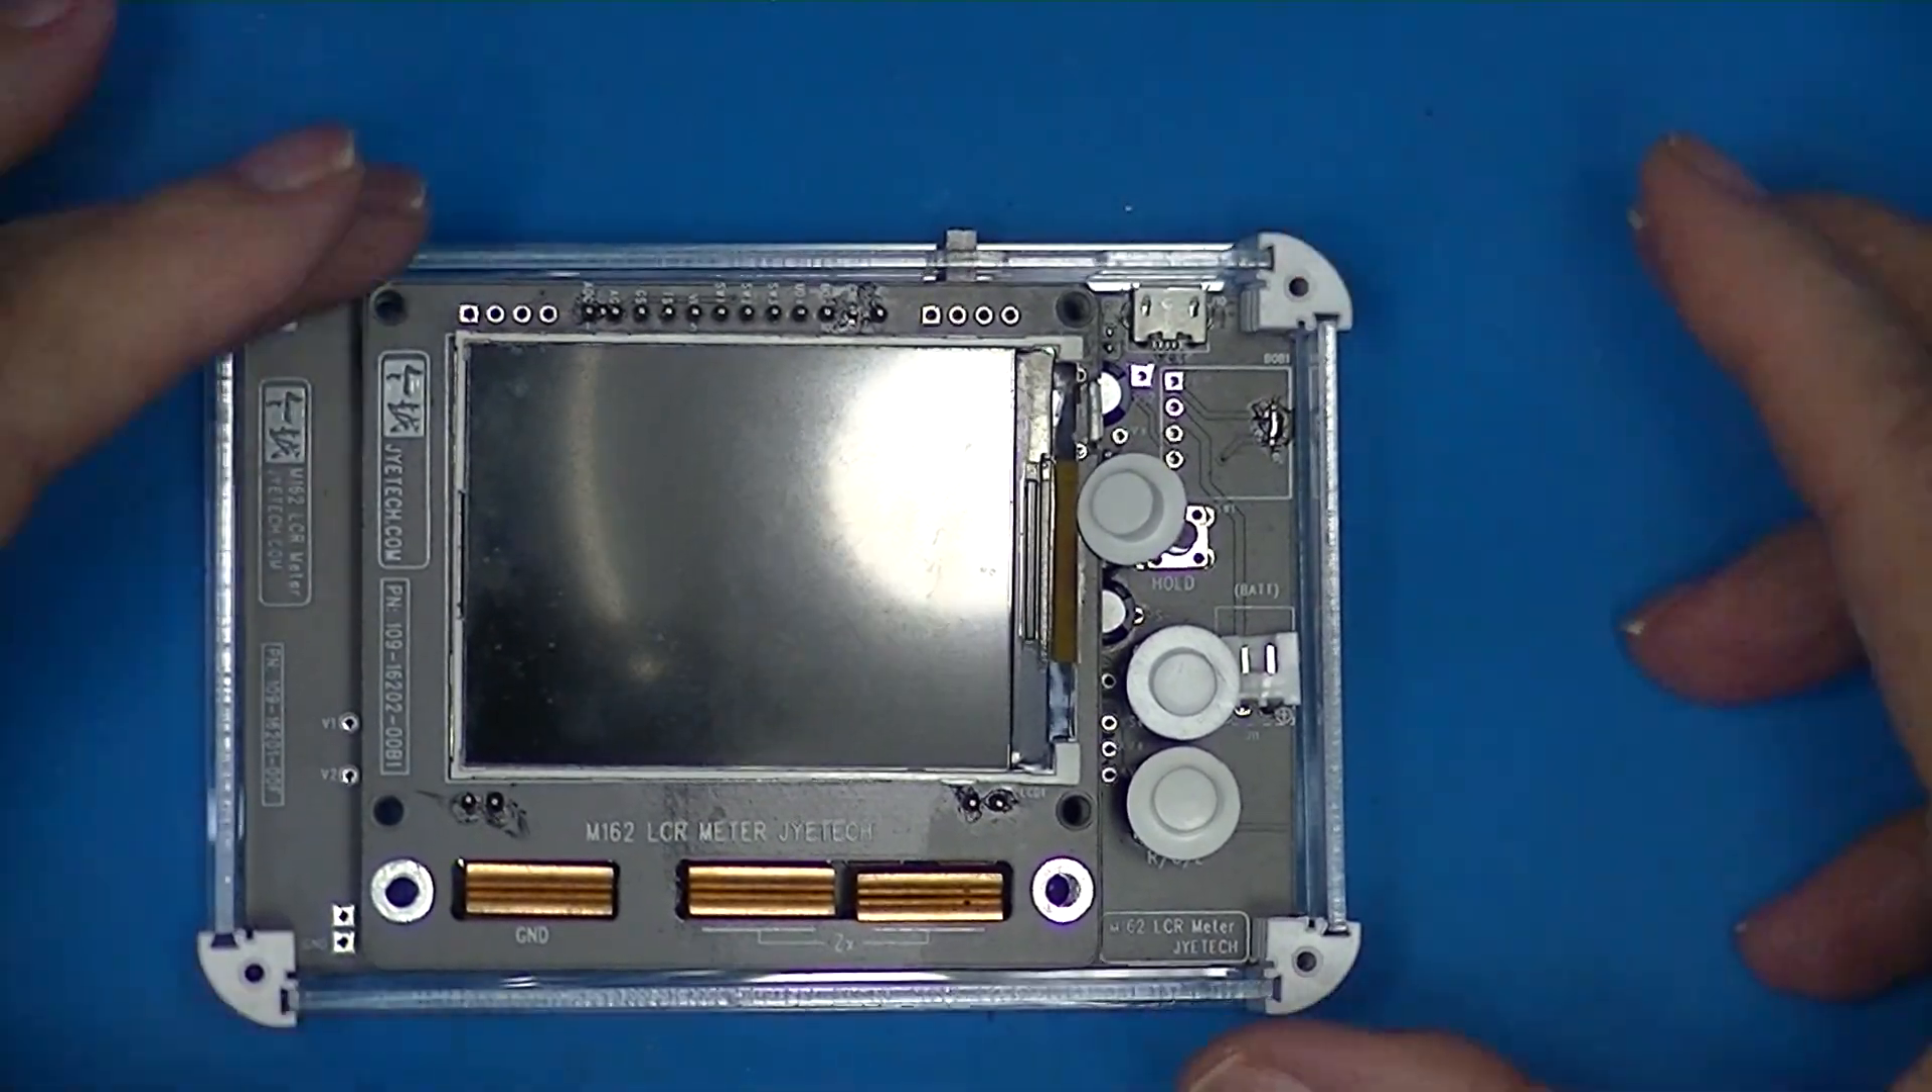So there we have all four corners, two ends, back and front installed, and the caps.